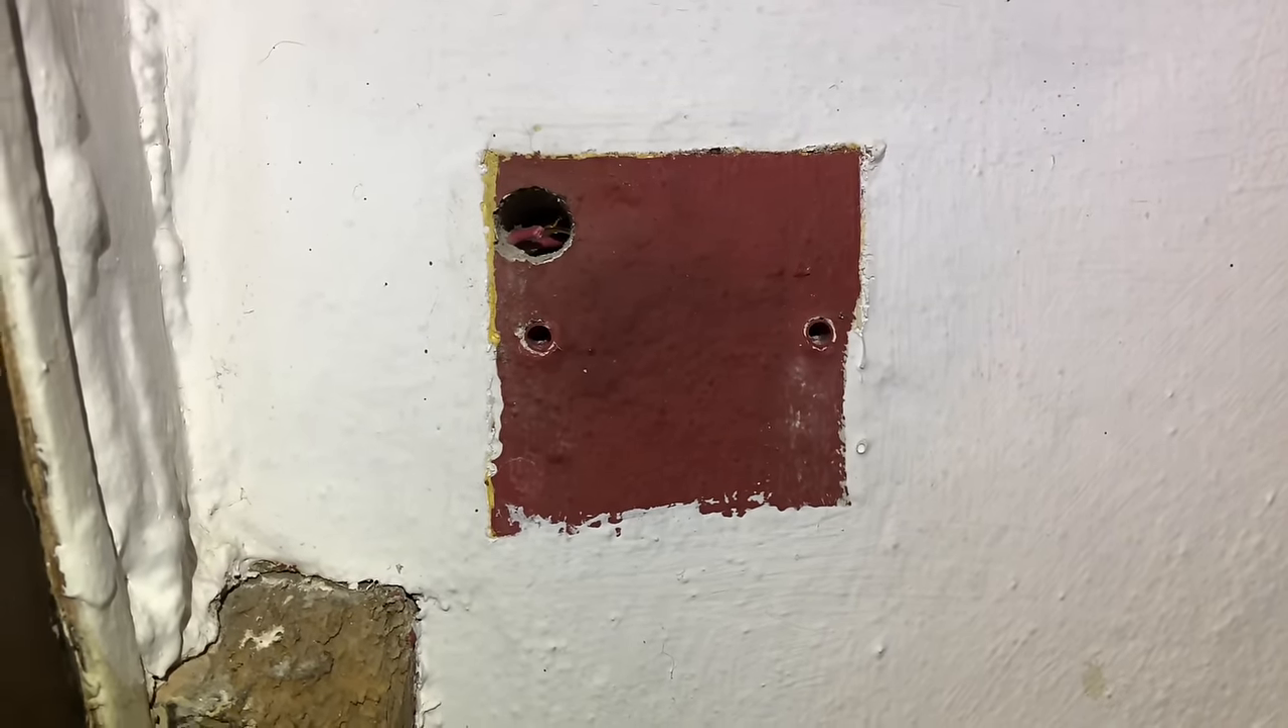So we've removed the old room thermostat.